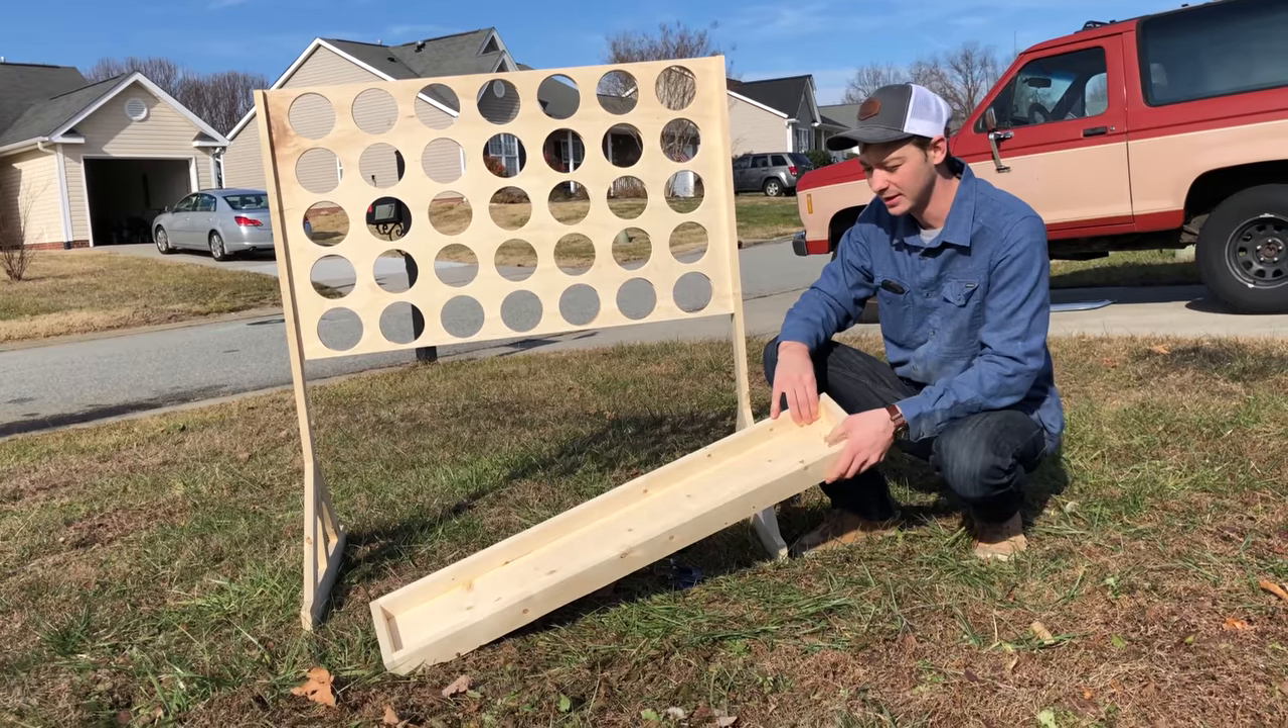Now that I've got the legs attached, I went ahead and assembled the tray that will hold the discs when they're not in use.